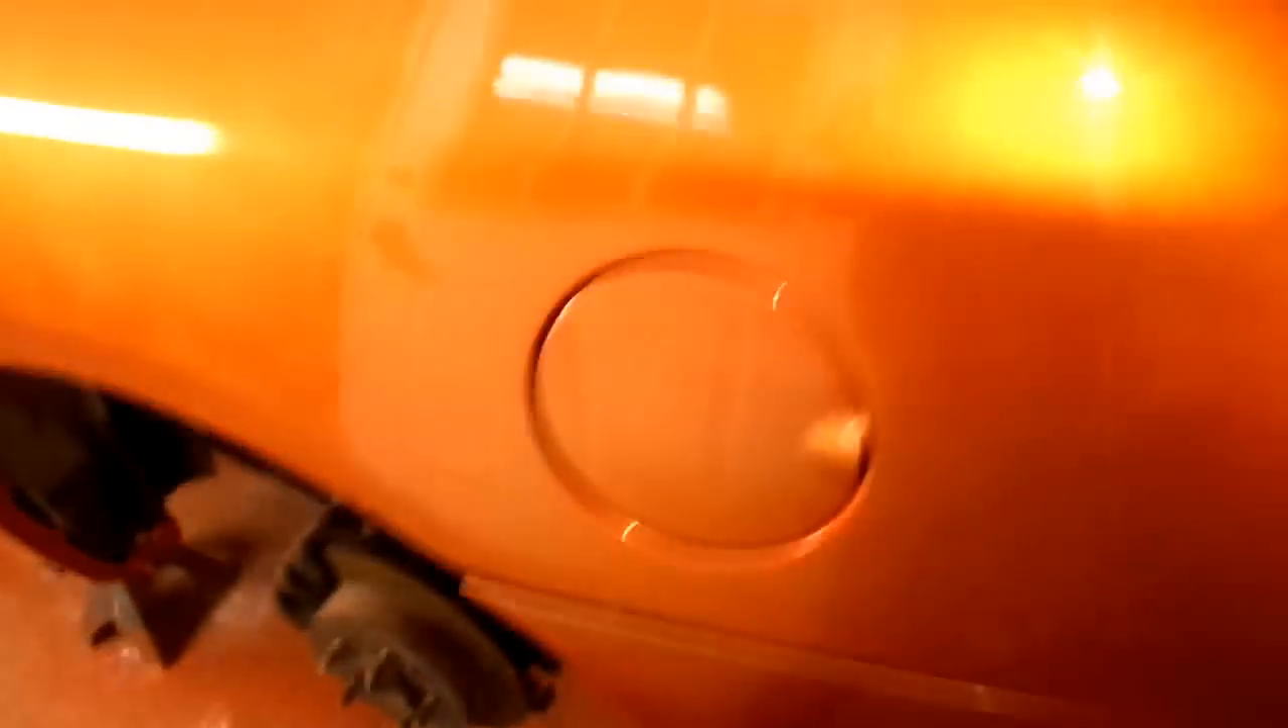As you can see I don't have no wheels on.